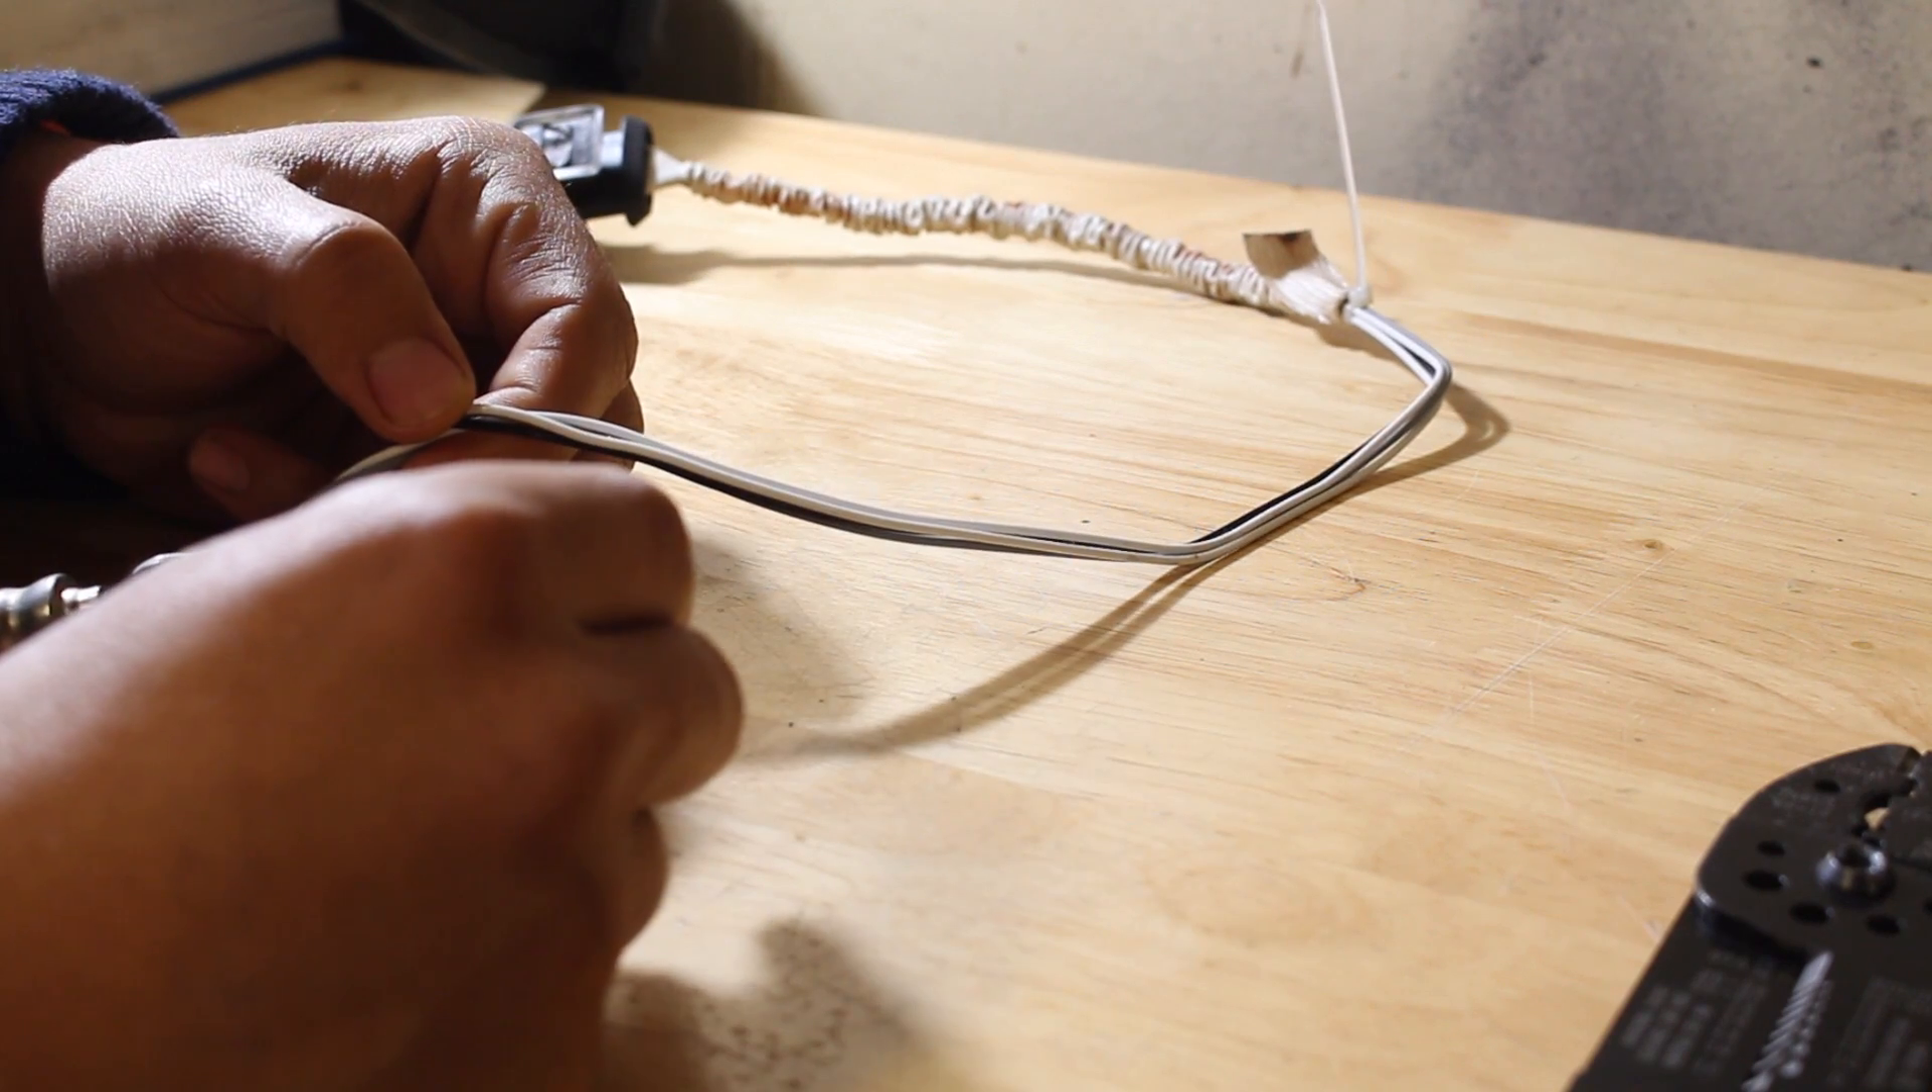I already went ahead and pulled the wrapping back so we have the wires exposed.